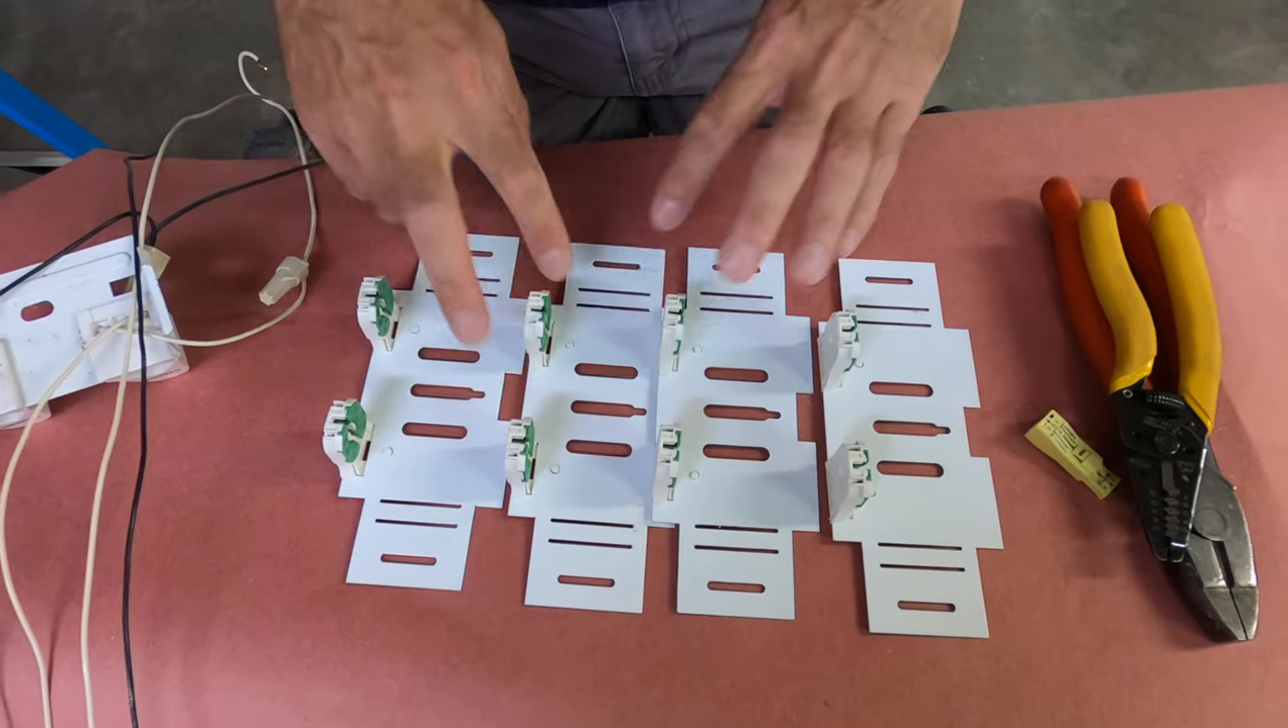Okay, so we have all eight of the sockets prepped on the brackets.